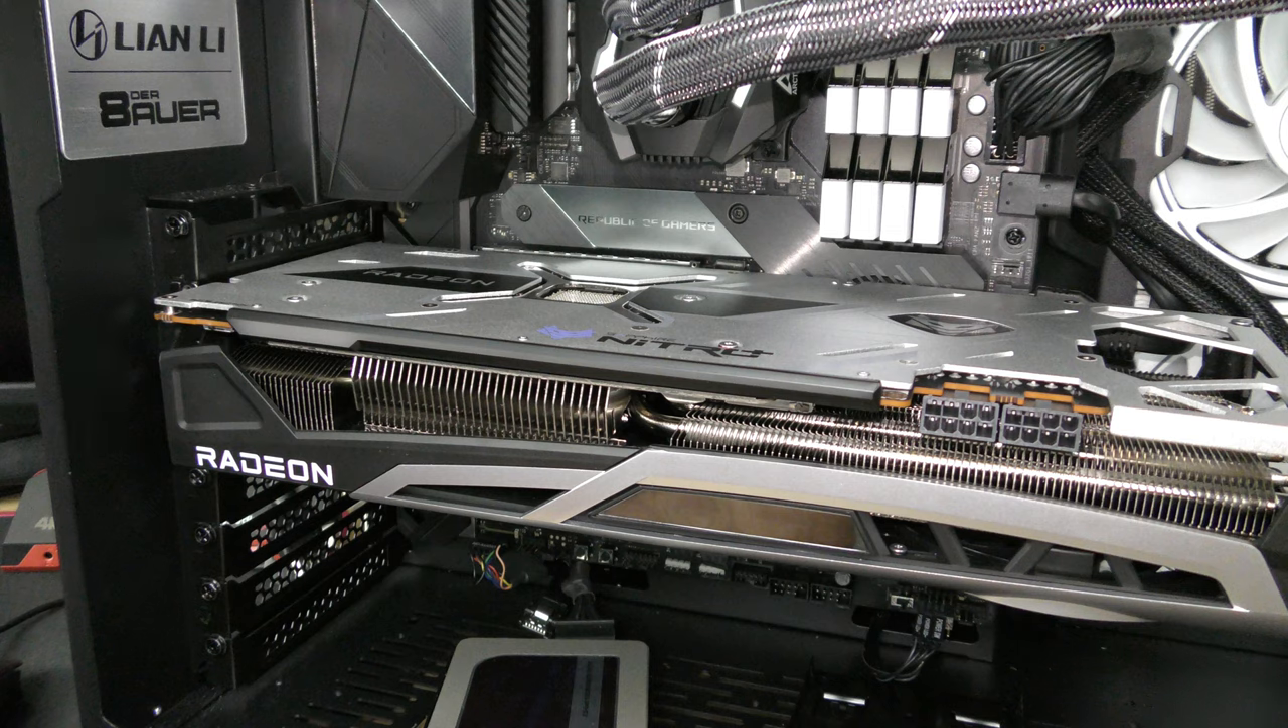Alright so the card is installed so let me zoom in a little bit more.